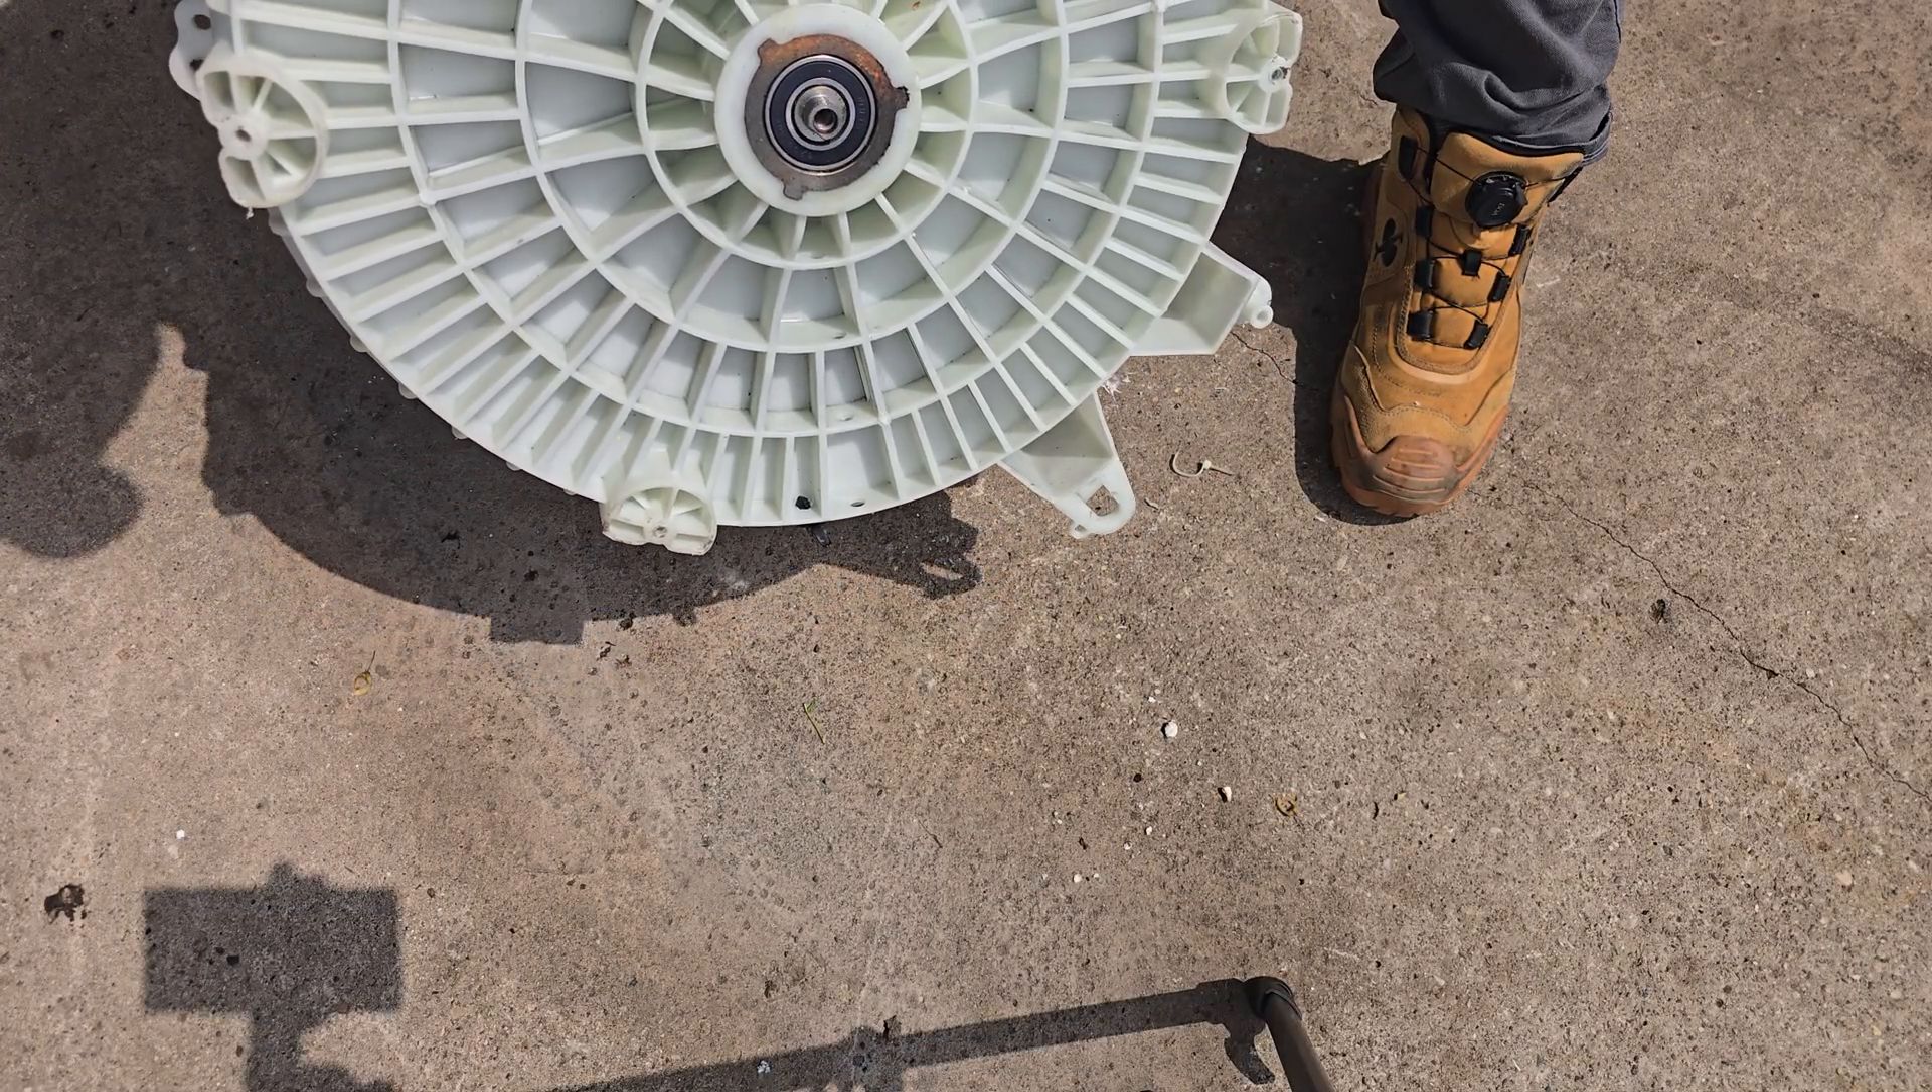When we've got this drum pulley removed we can see our bearings.